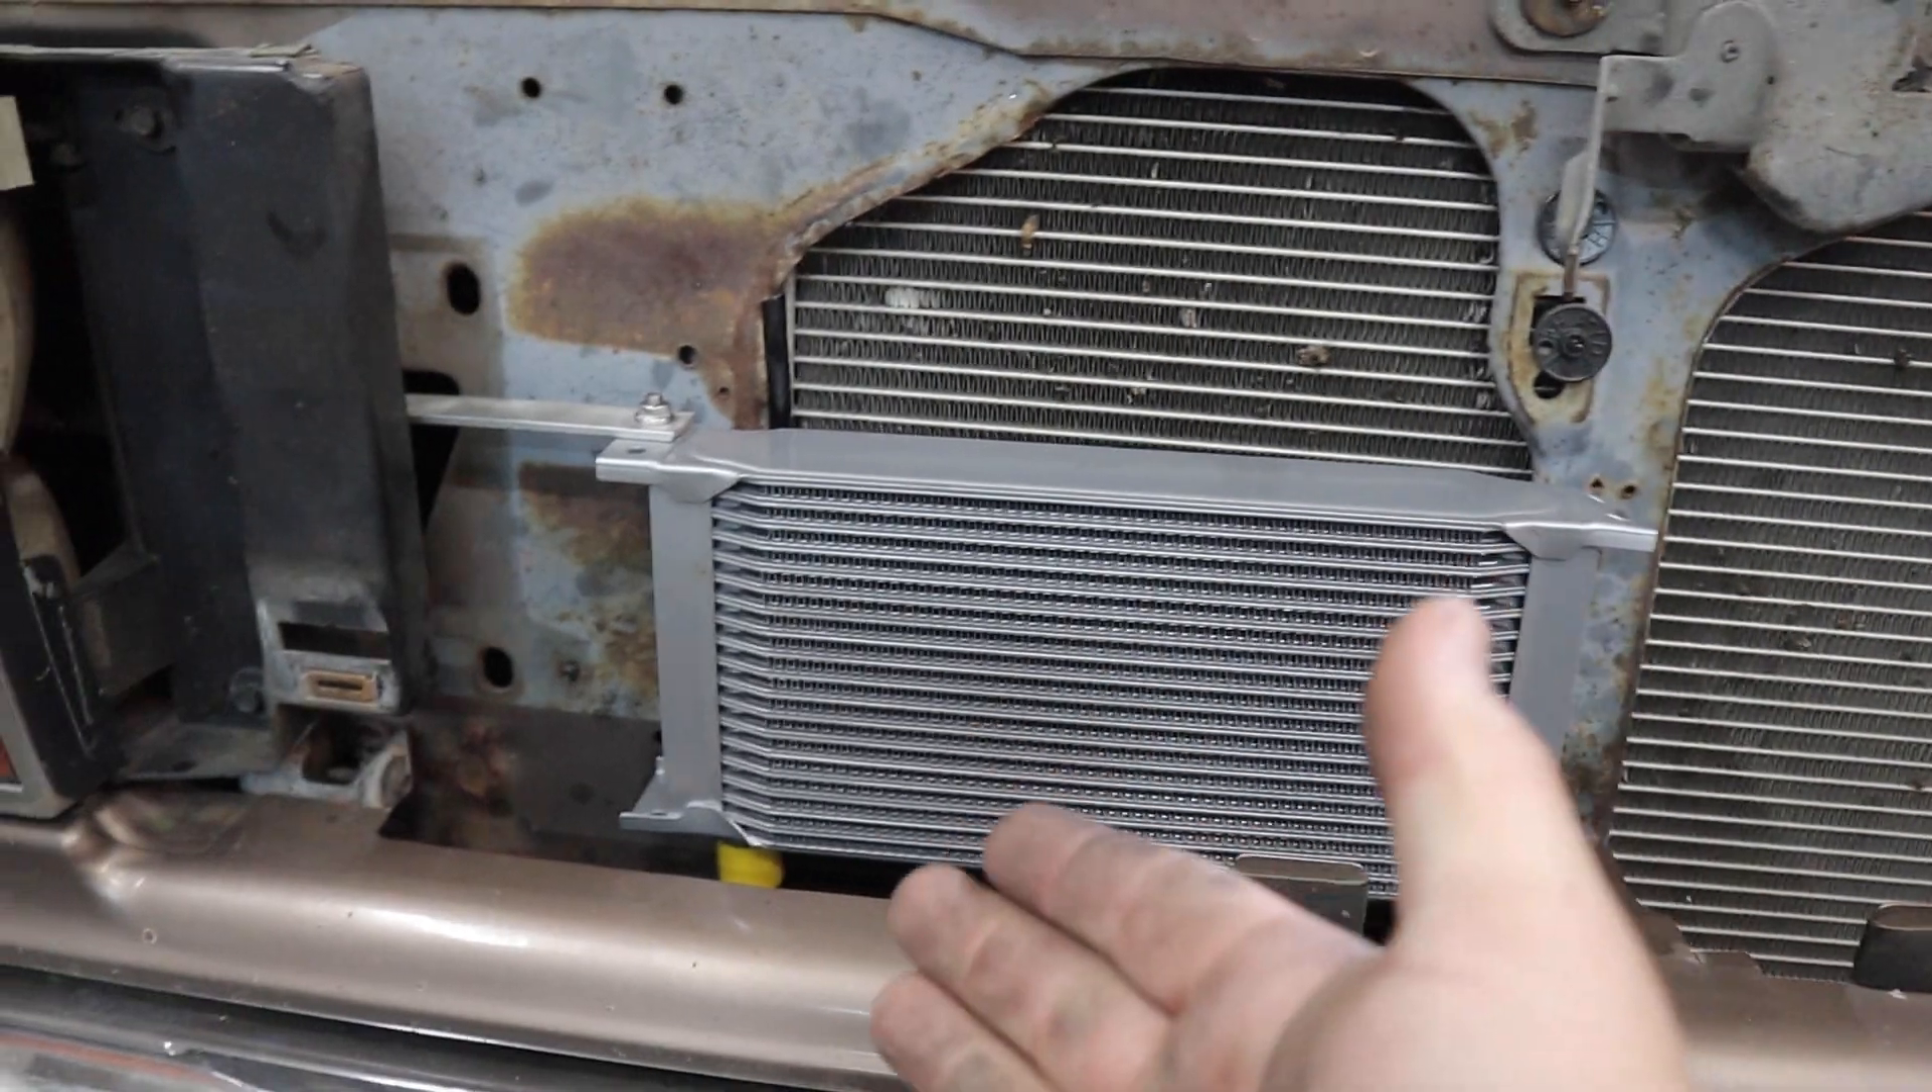We have the cooler mounted. We got our L bracket right there. And all we did was put a bolt through the core support there.